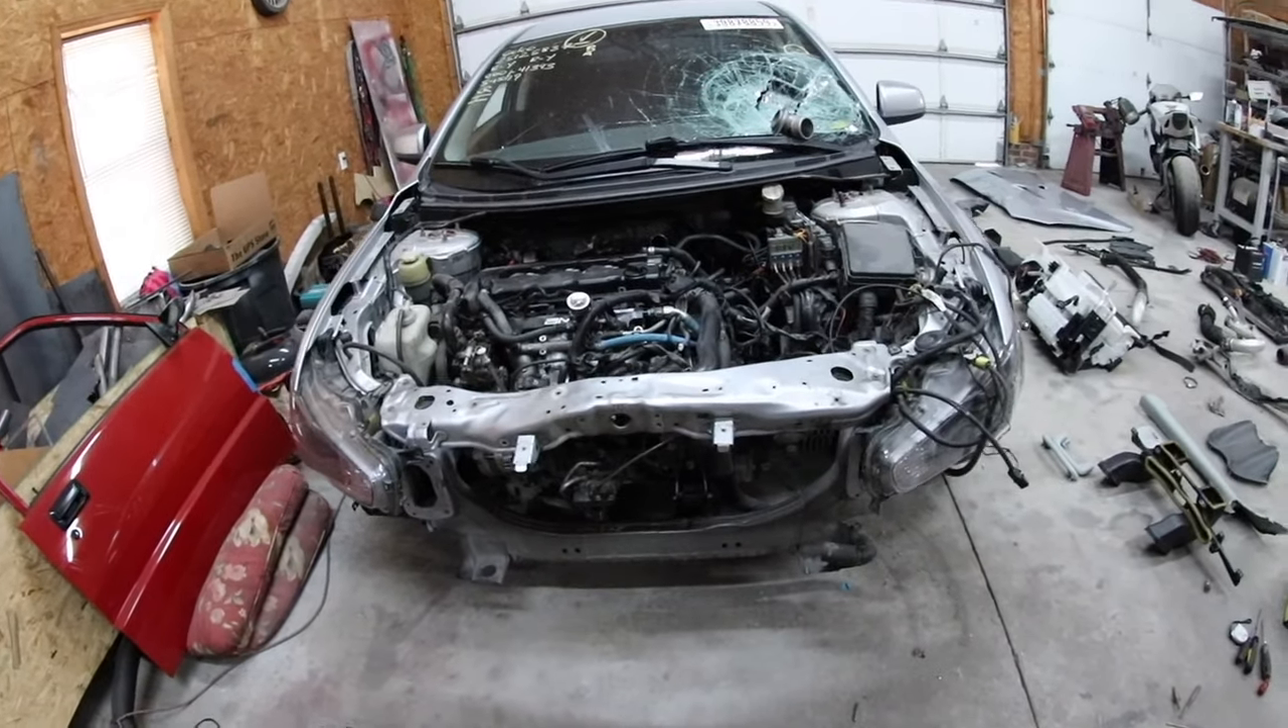I went ahead and put the upper core support Just the crossbar on for now Just to hold everything straight.